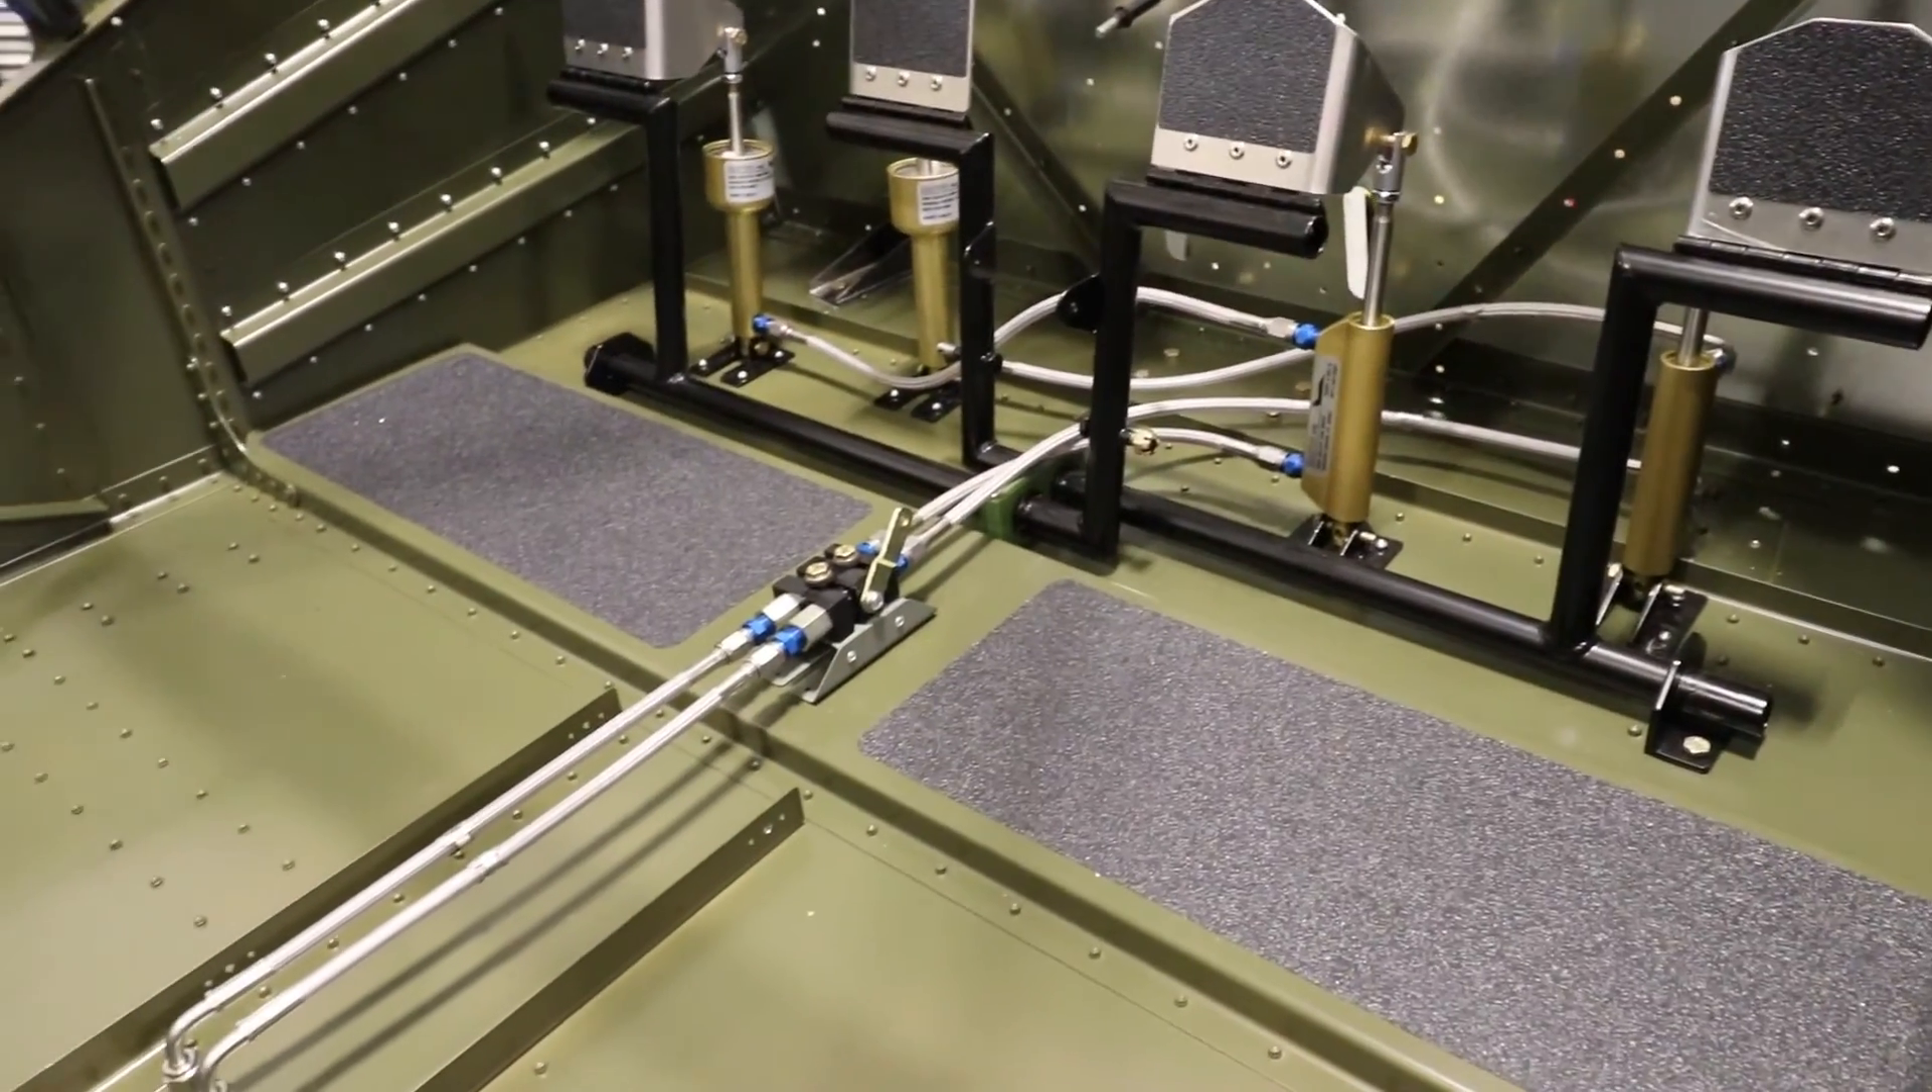You now have dual brakes on both sides of the airplane. You have a very nice neat installation with a parking brake valve and you've got some good high quality lines that you never have to worry about.